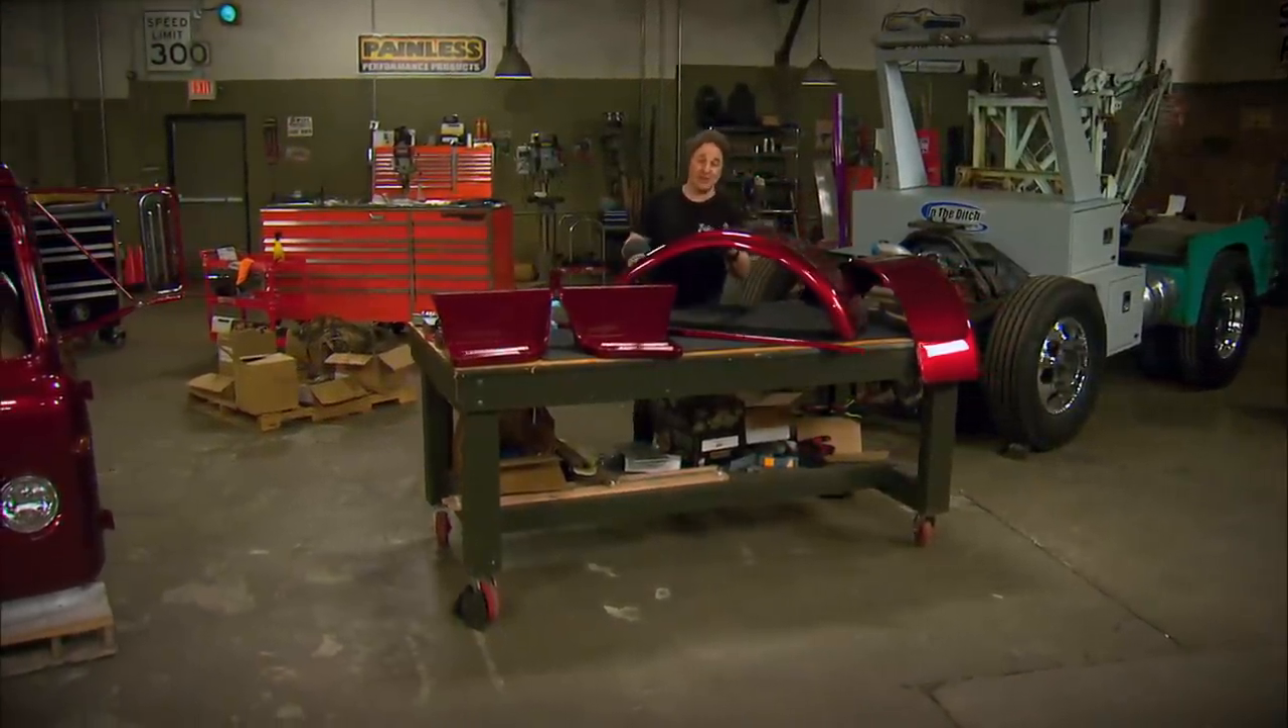Now obviously there's still some pieces to go on like the fenders and the step plates and that kind of thing, but it's best to wait and put these on once we get the cab back on the chassis.